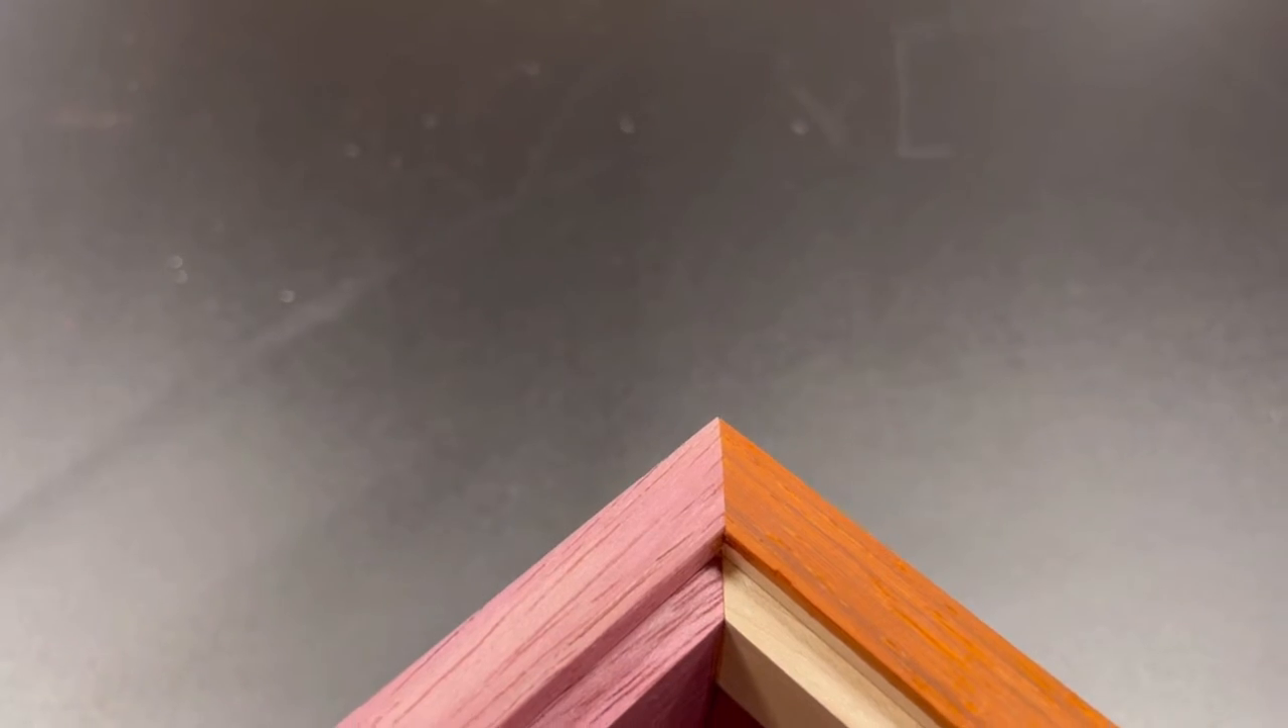These steep angles are pretty unforgiving in terms of leaving a gap, but as you can see, the corners turned out pretty well.